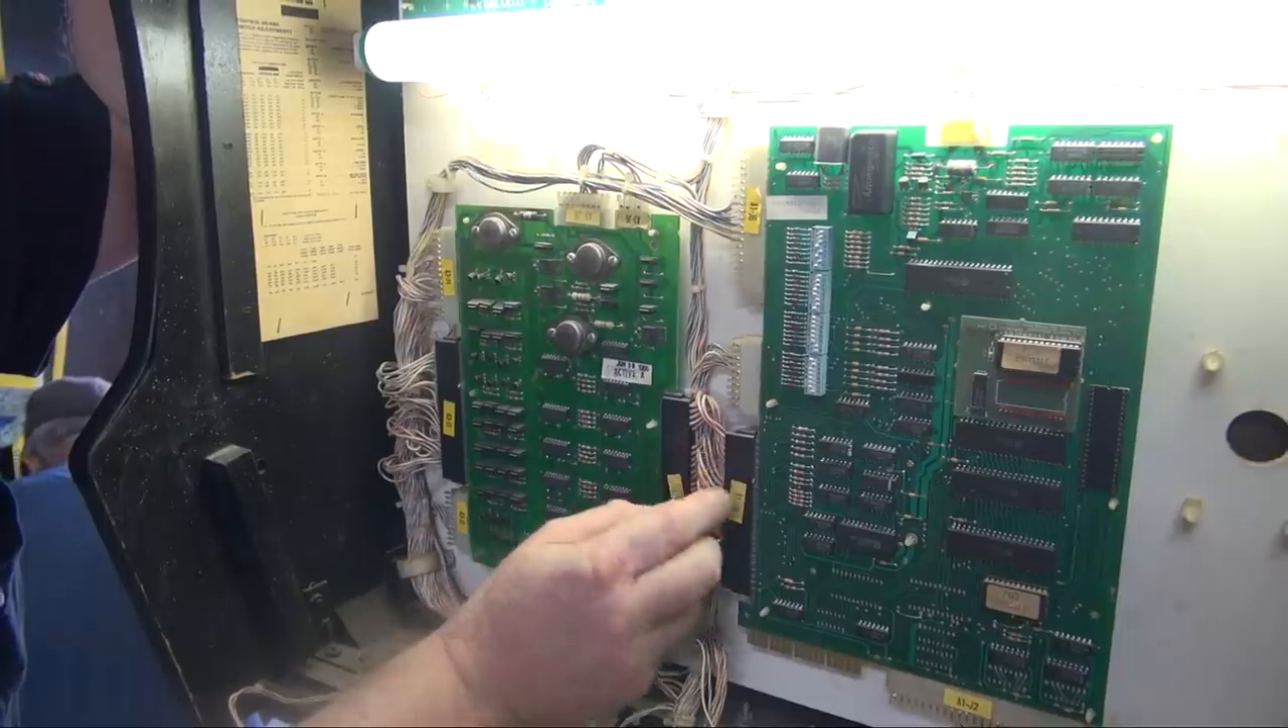We haven't taken the boards out yet.